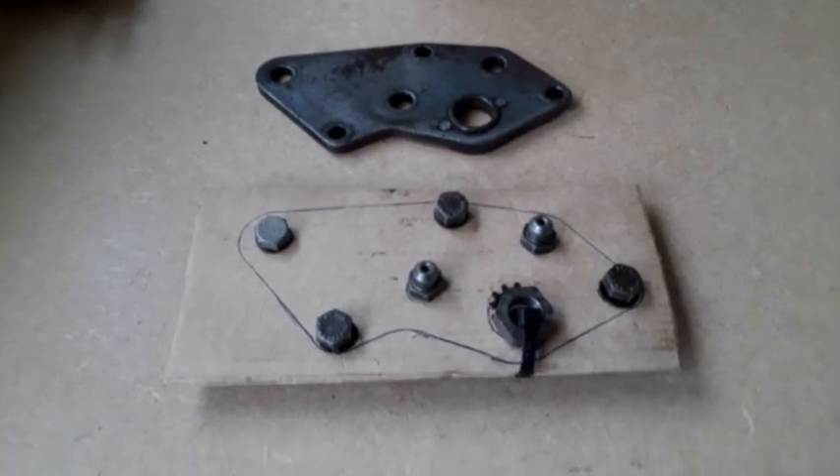There's the six bolts that have been removed from the cam plate.